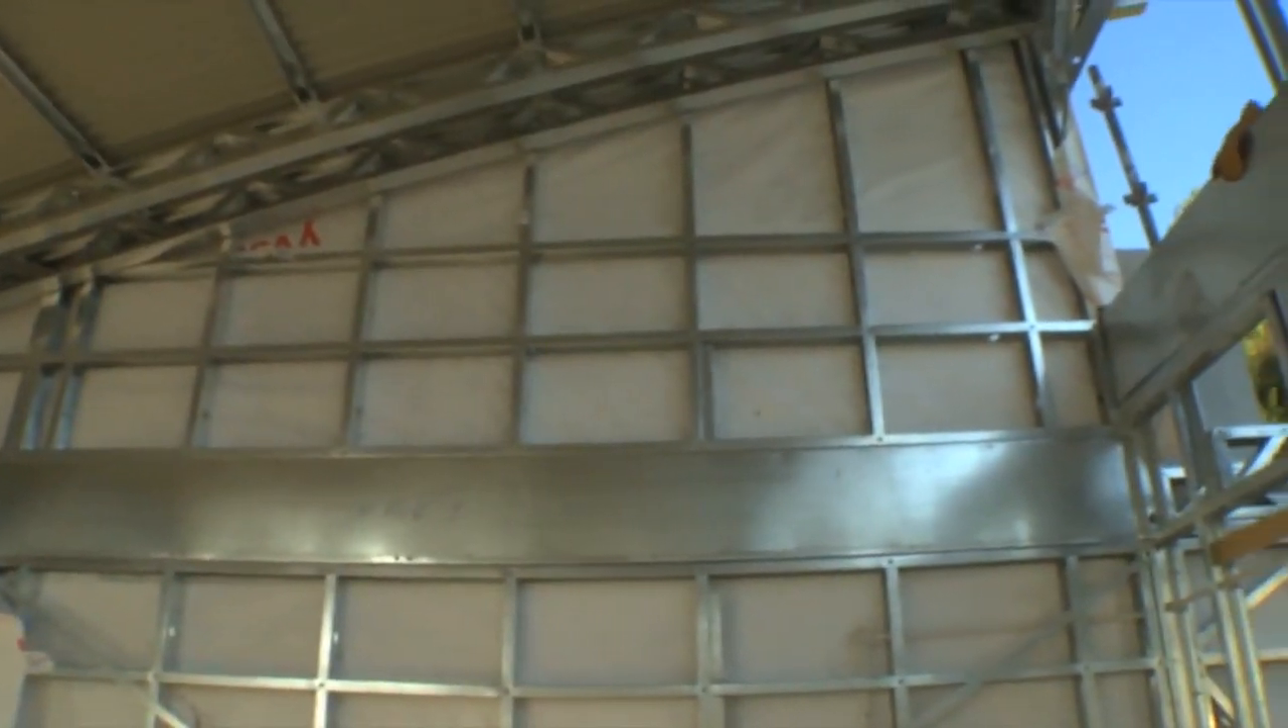The vapour -permeable membrane, or house wrap, supplied by Marshall Heinz, was fixed to the outside of the wall frames.